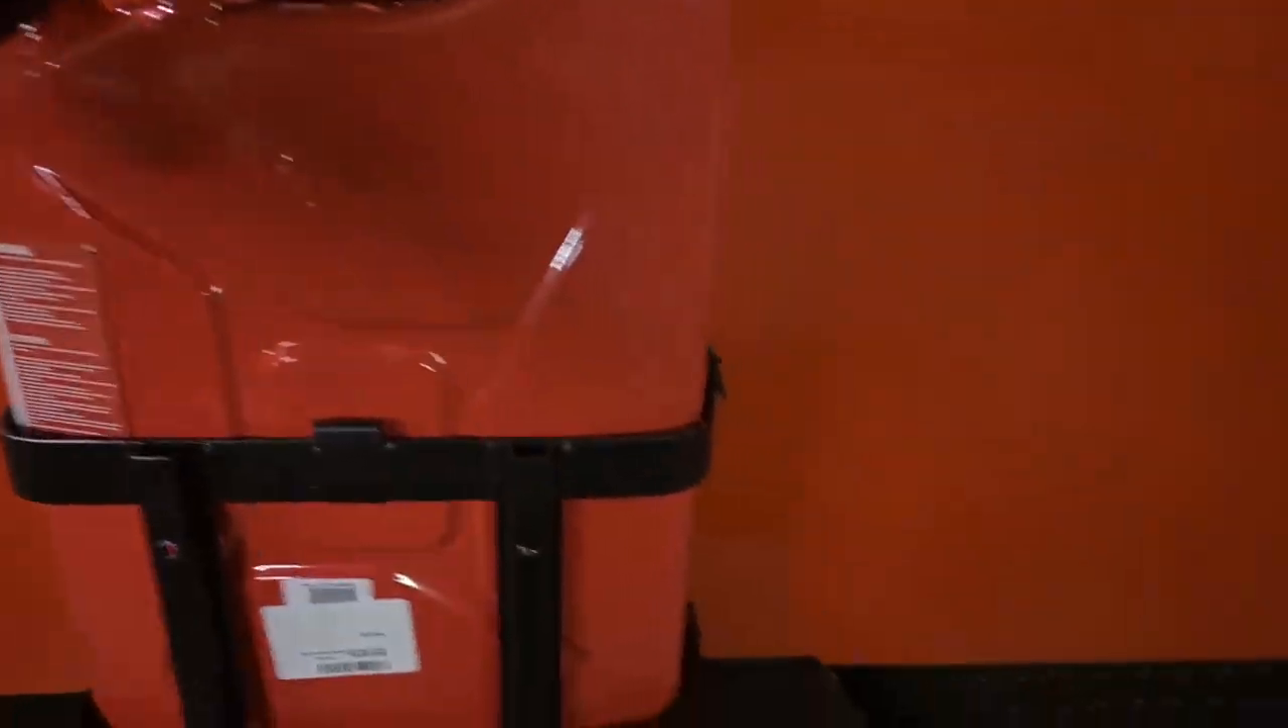We got a jerry can mounted.